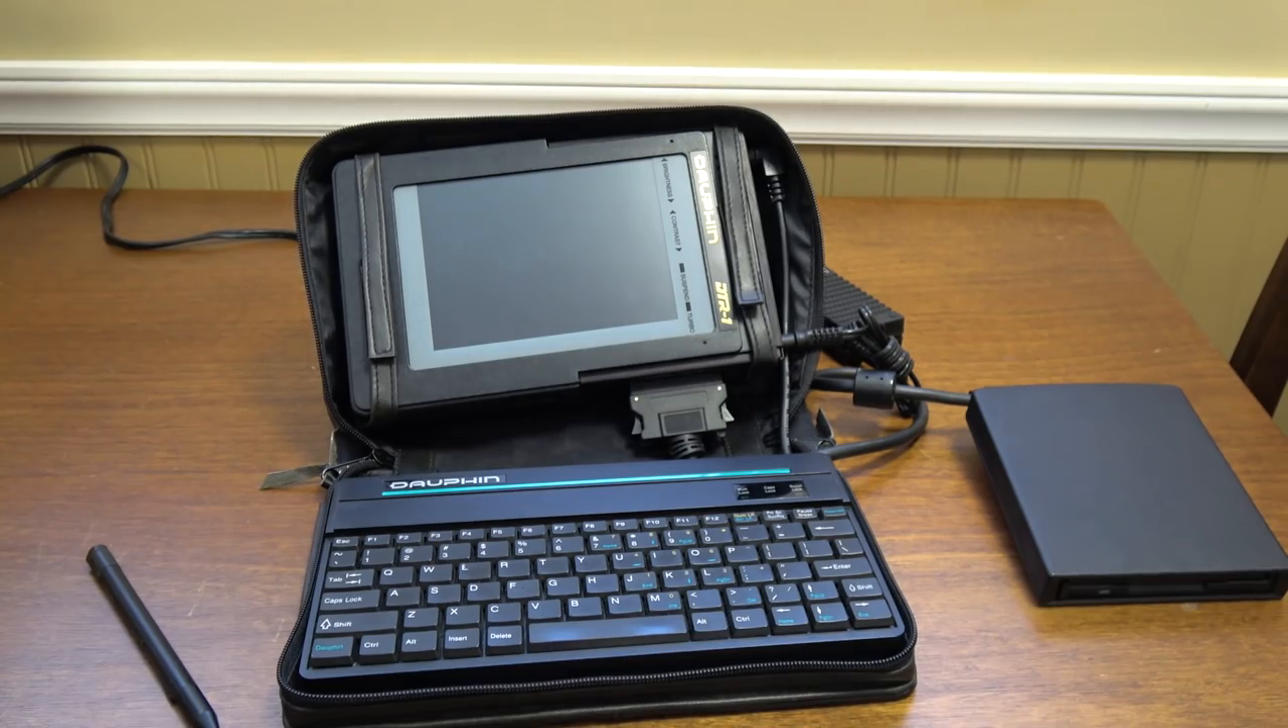For instance, the floppy drive cable plugs in the bottom and is just too bulky, propping up the tablet in sort of a catty-cornered way.